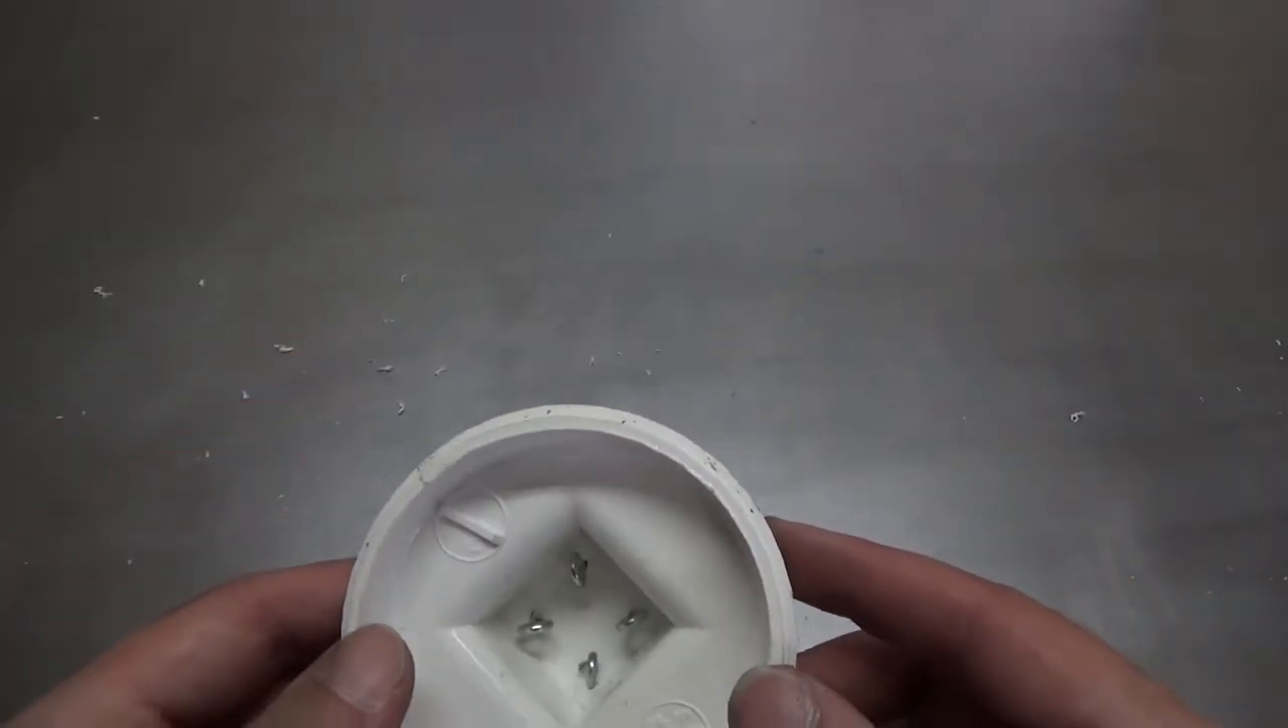I got my four eyelets in there.